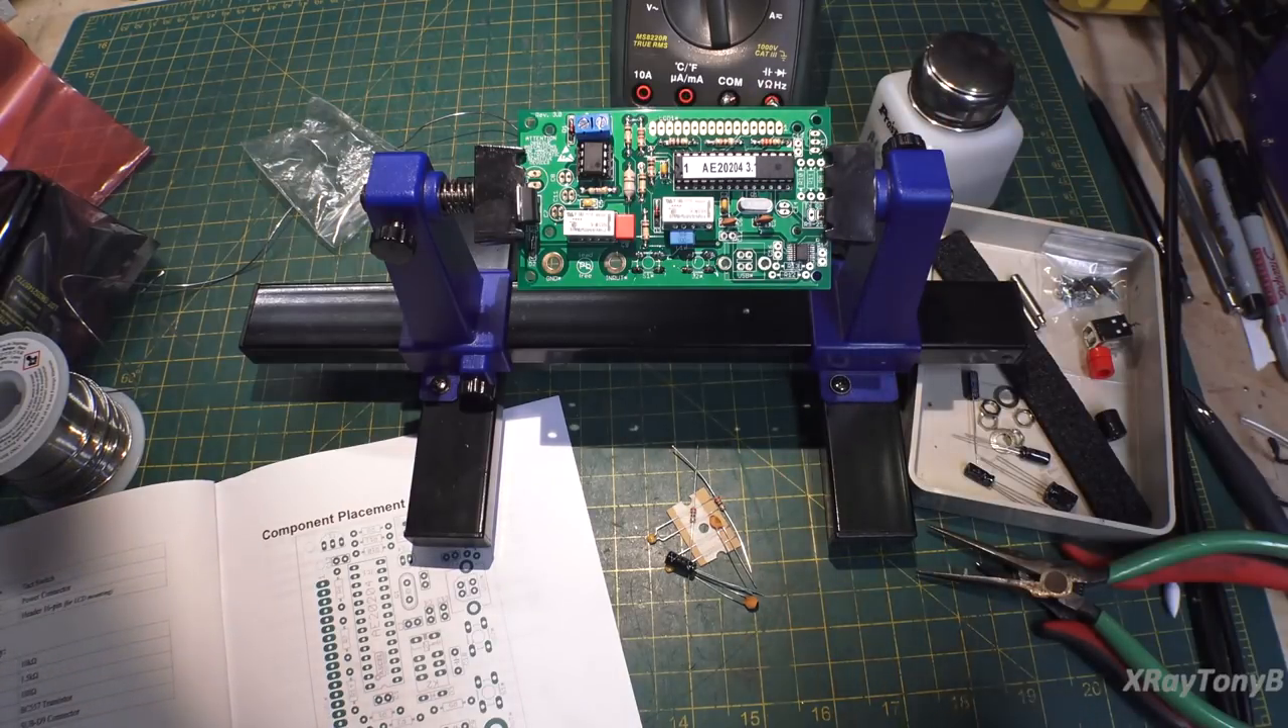As you can see i have all of the components pretty much soldered on the board now and there's a little pile of components here and these are the ones that were in the bag with the pc board.